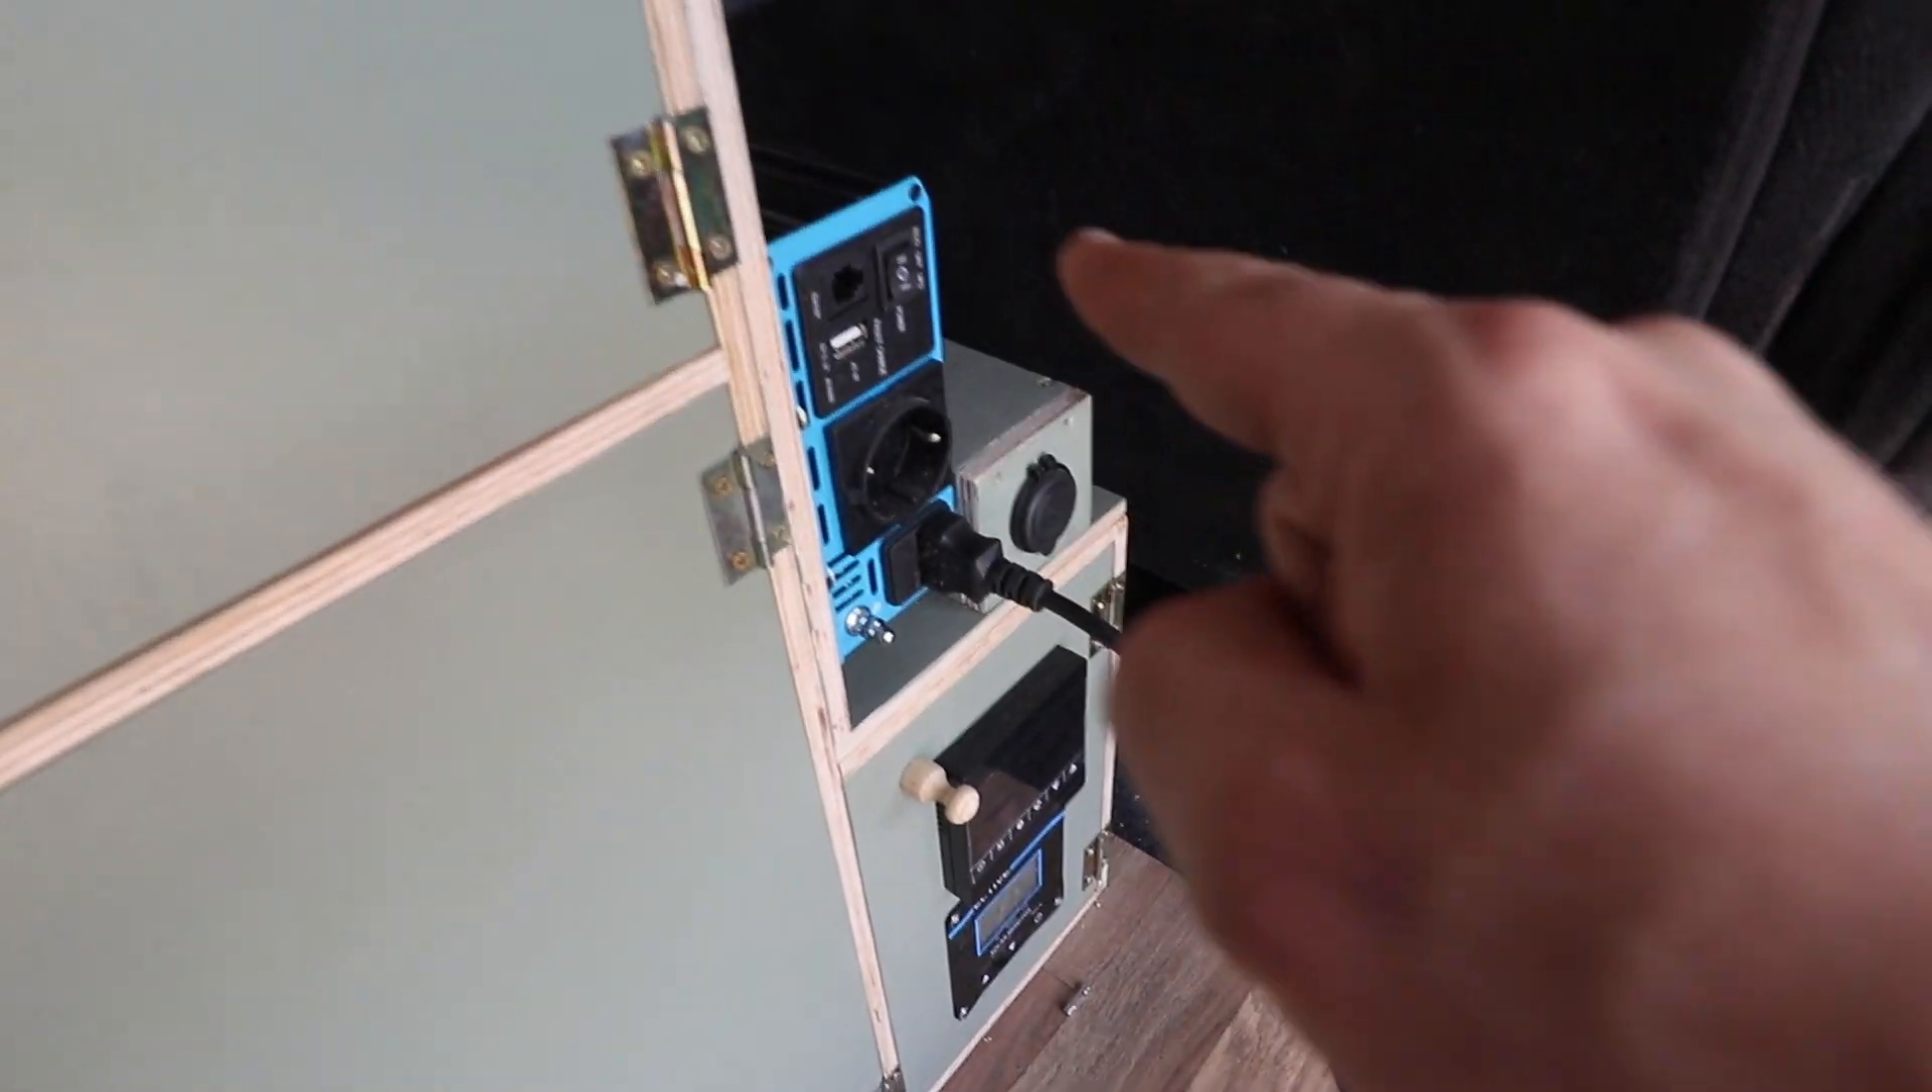Ich habe das Kabel angeschlossen hier.